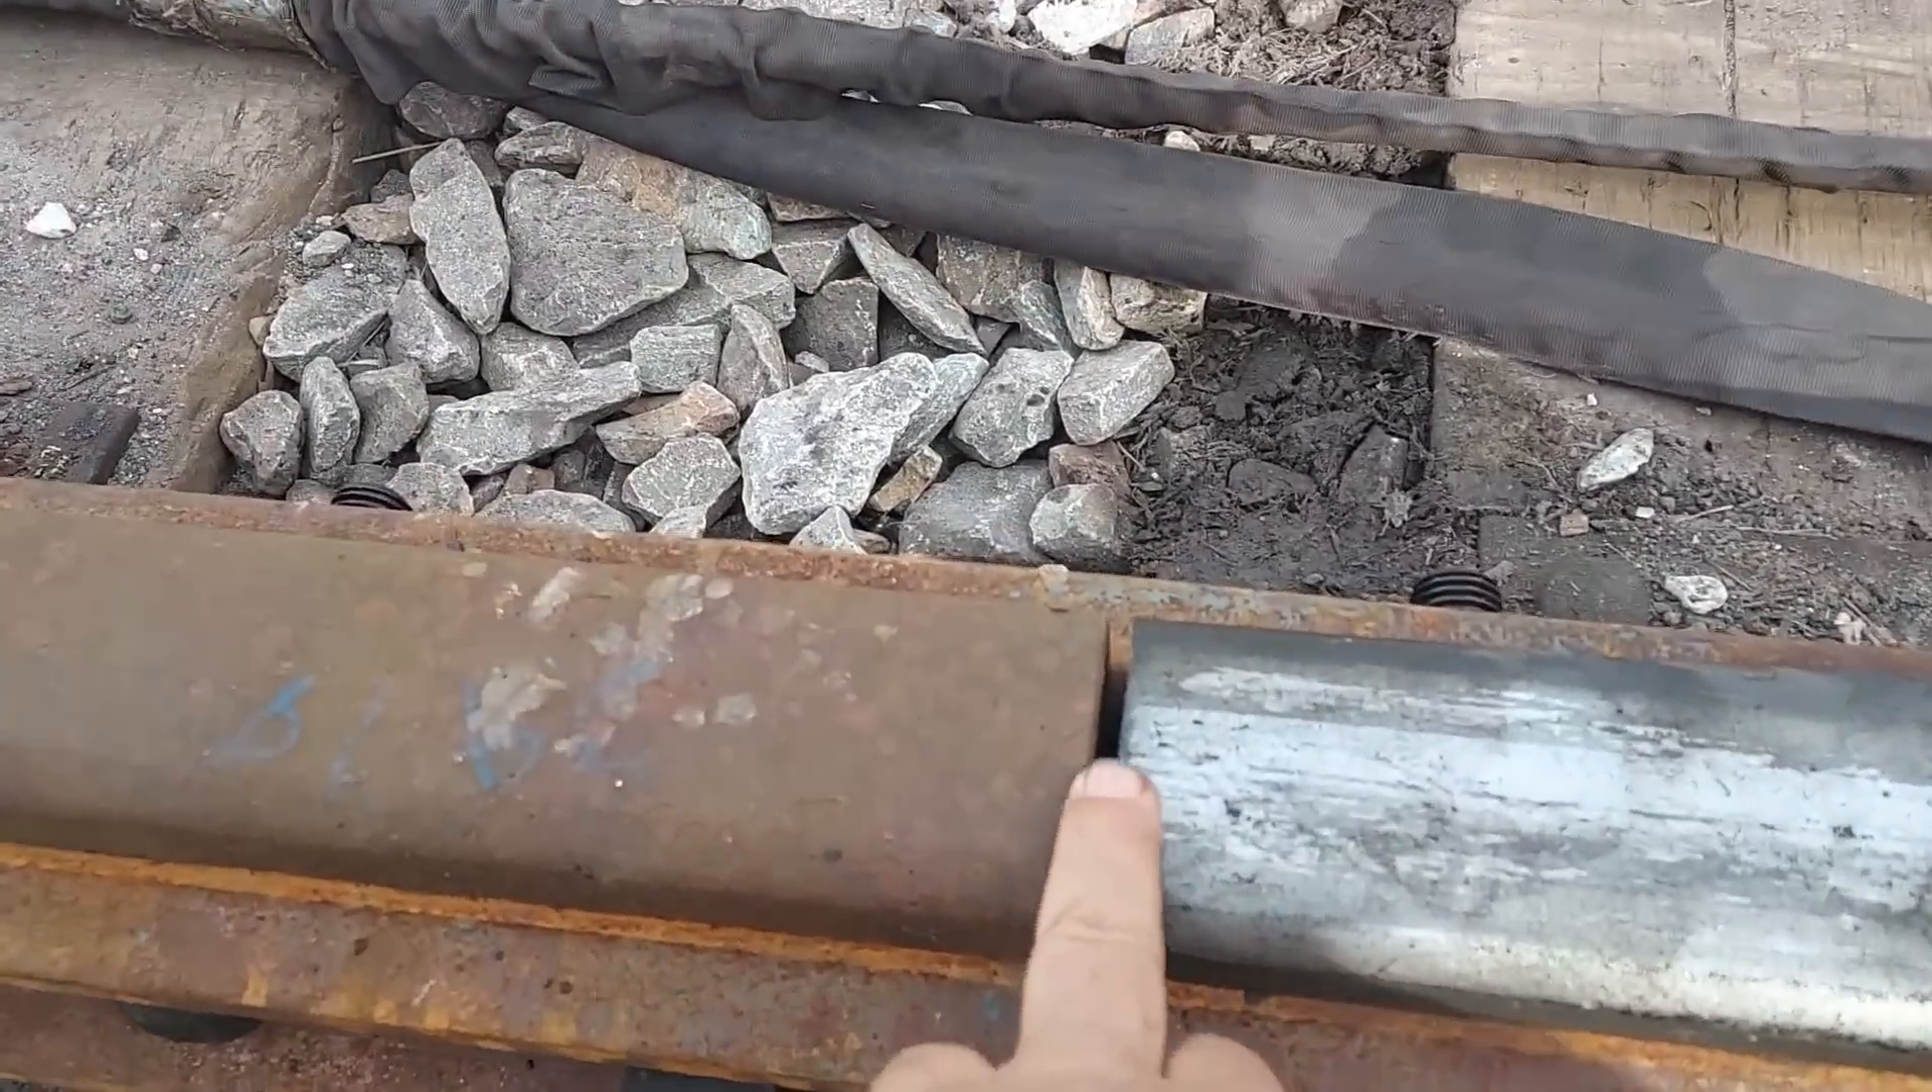Got a little bit of a mismatch here on the head.